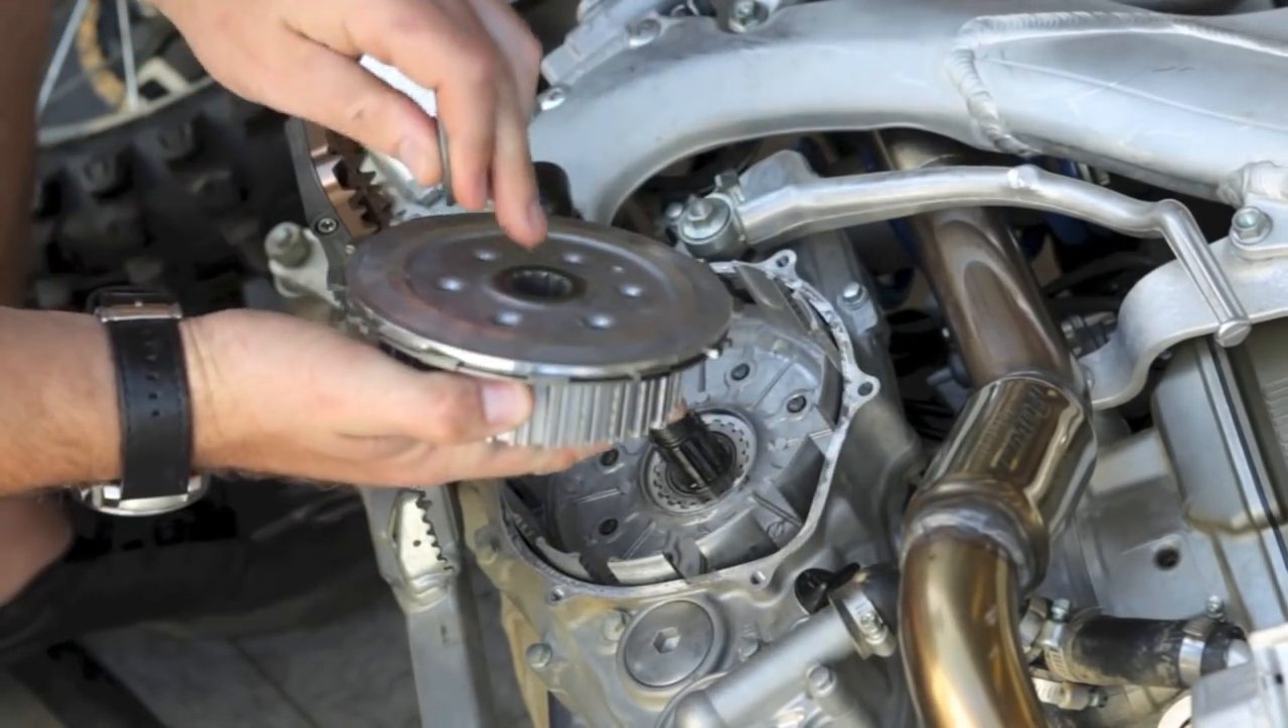Now that the center clutch nut's removed we can actually pull the whole center clutch out.